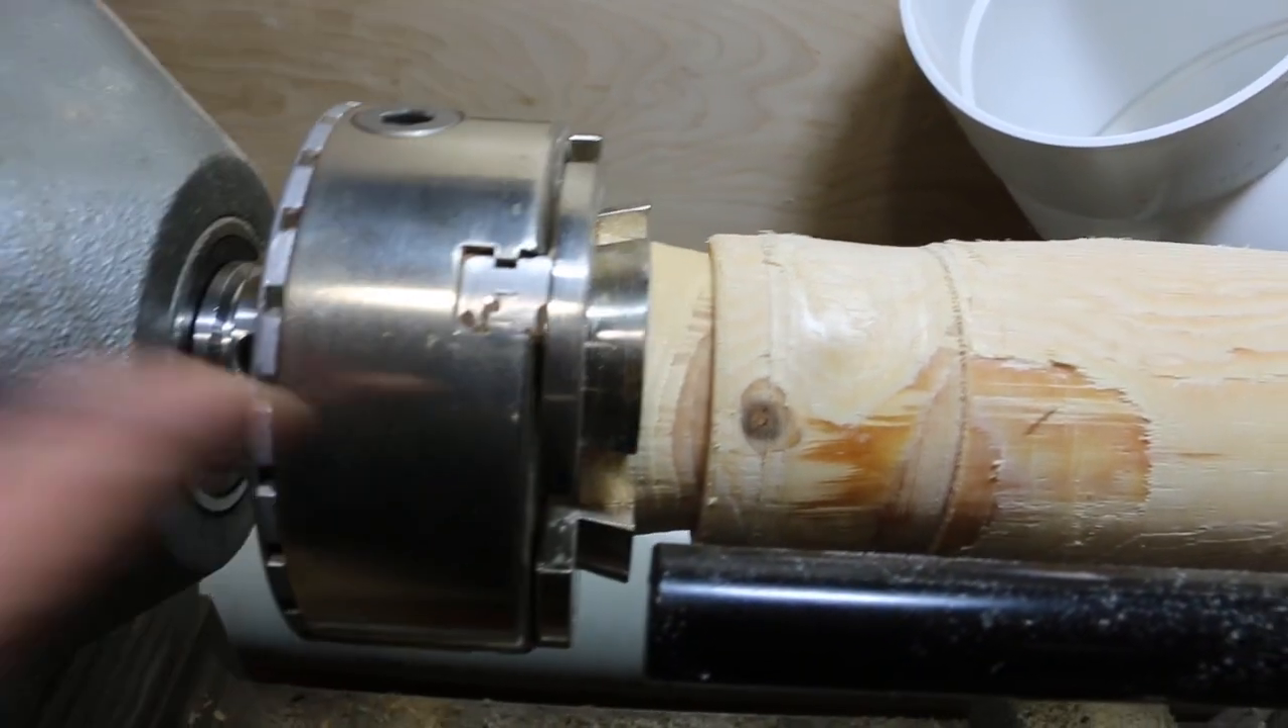This fat guy should be up against this up against the teeth and it's not.